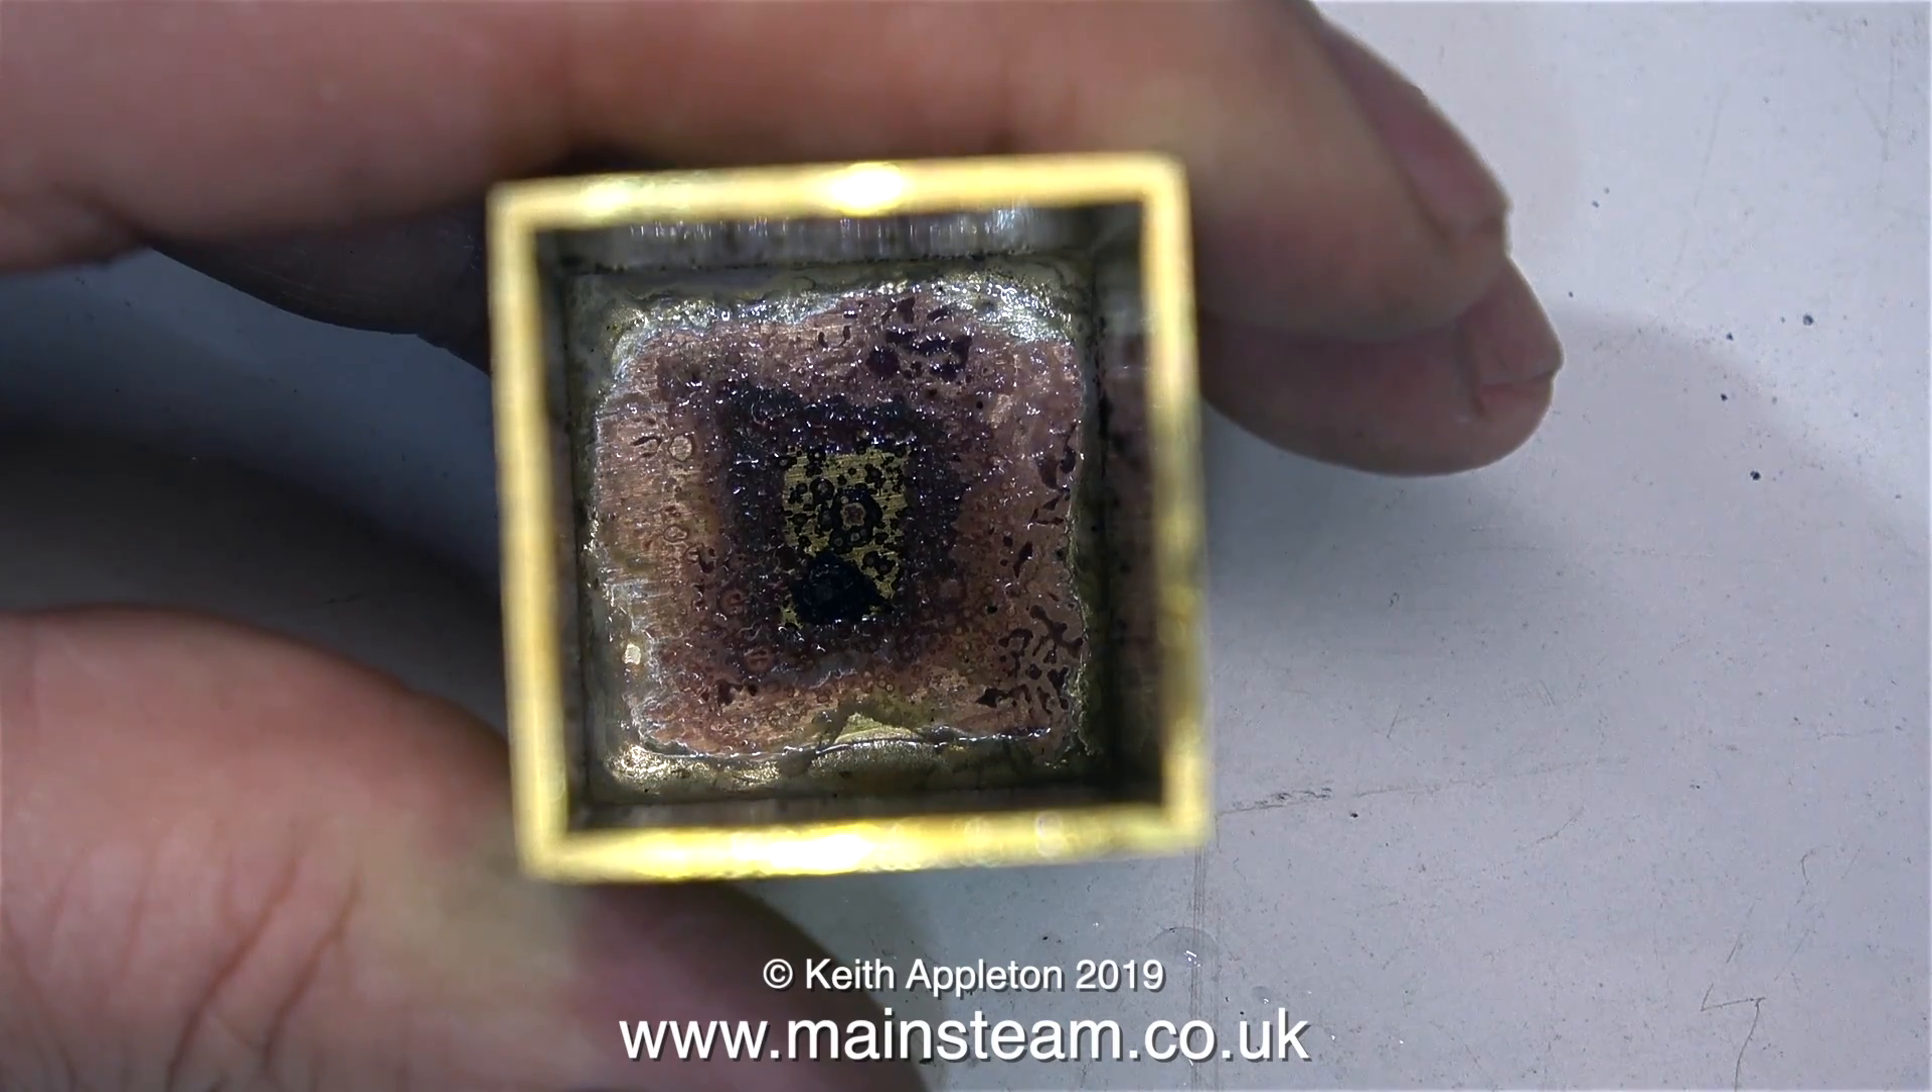When i look down the end of the box section you can see how much silver solder has flowed into a fillet around the joint.